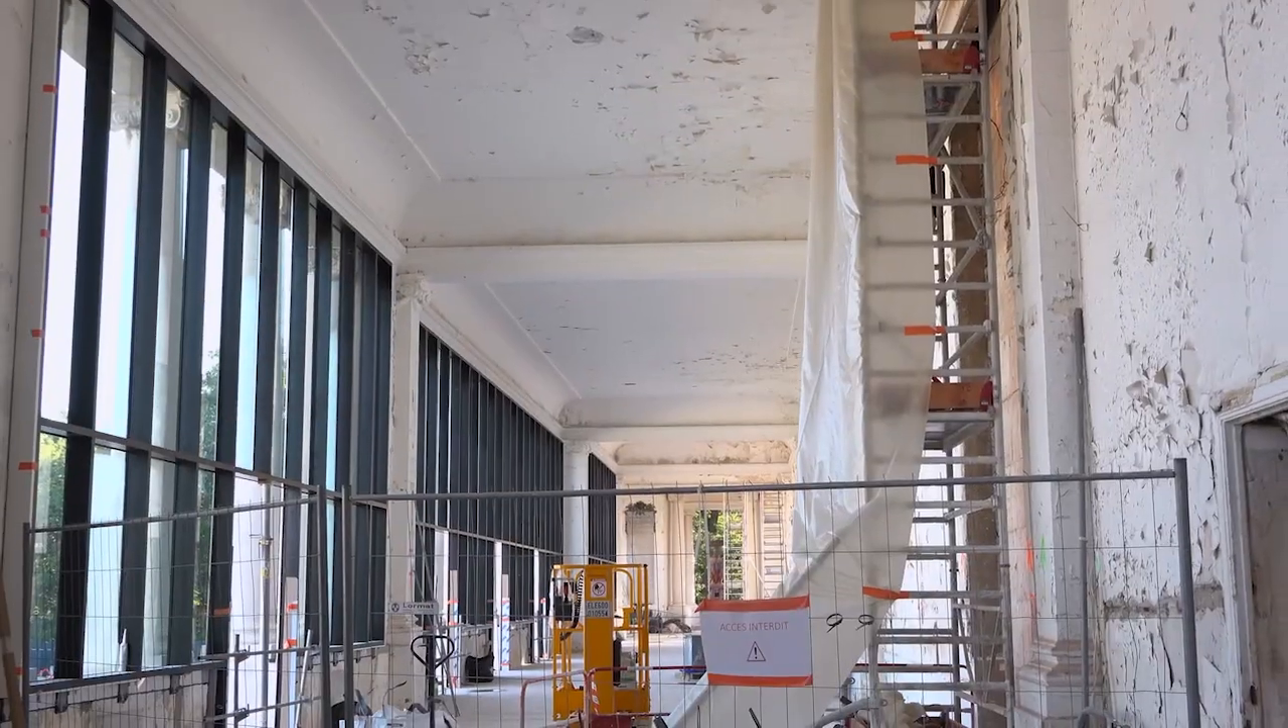Donc on est sur la Galerie Nord, on a posé les murs rideaux pour pouvoir rendre clos et couvert la Galerie Nord.